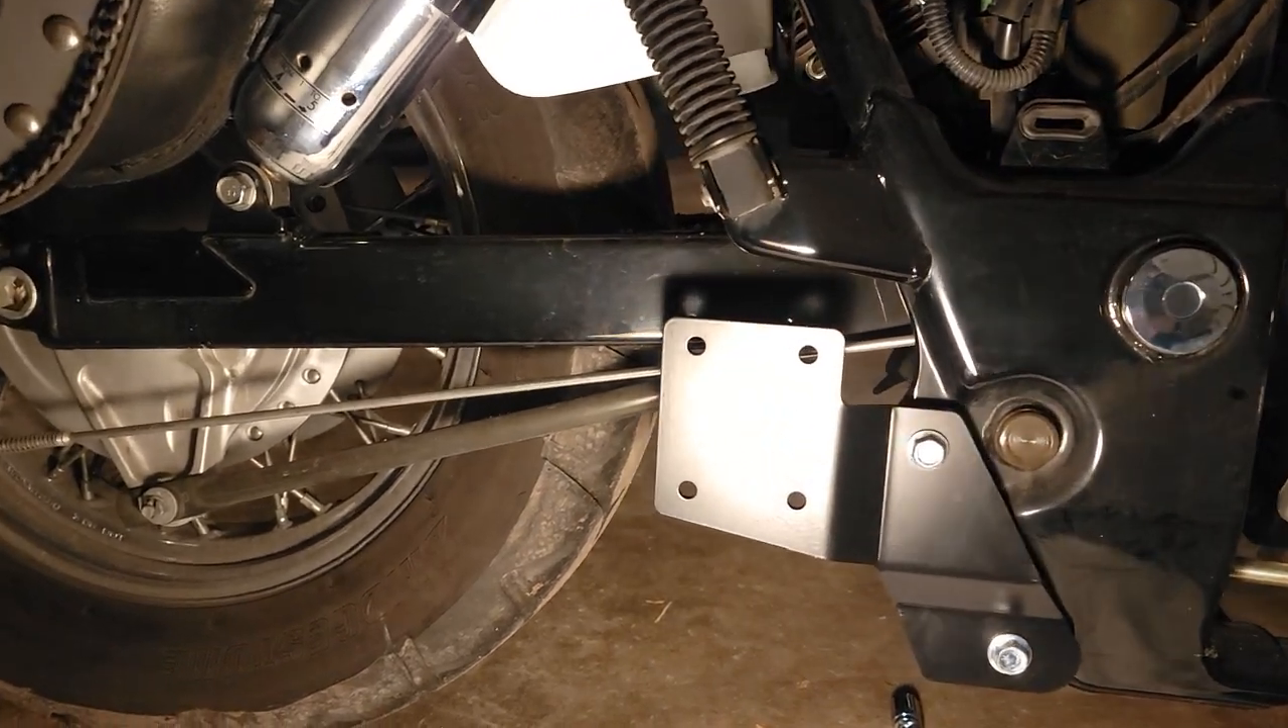This is what the new mount looks like installed on a Honda Shadow.